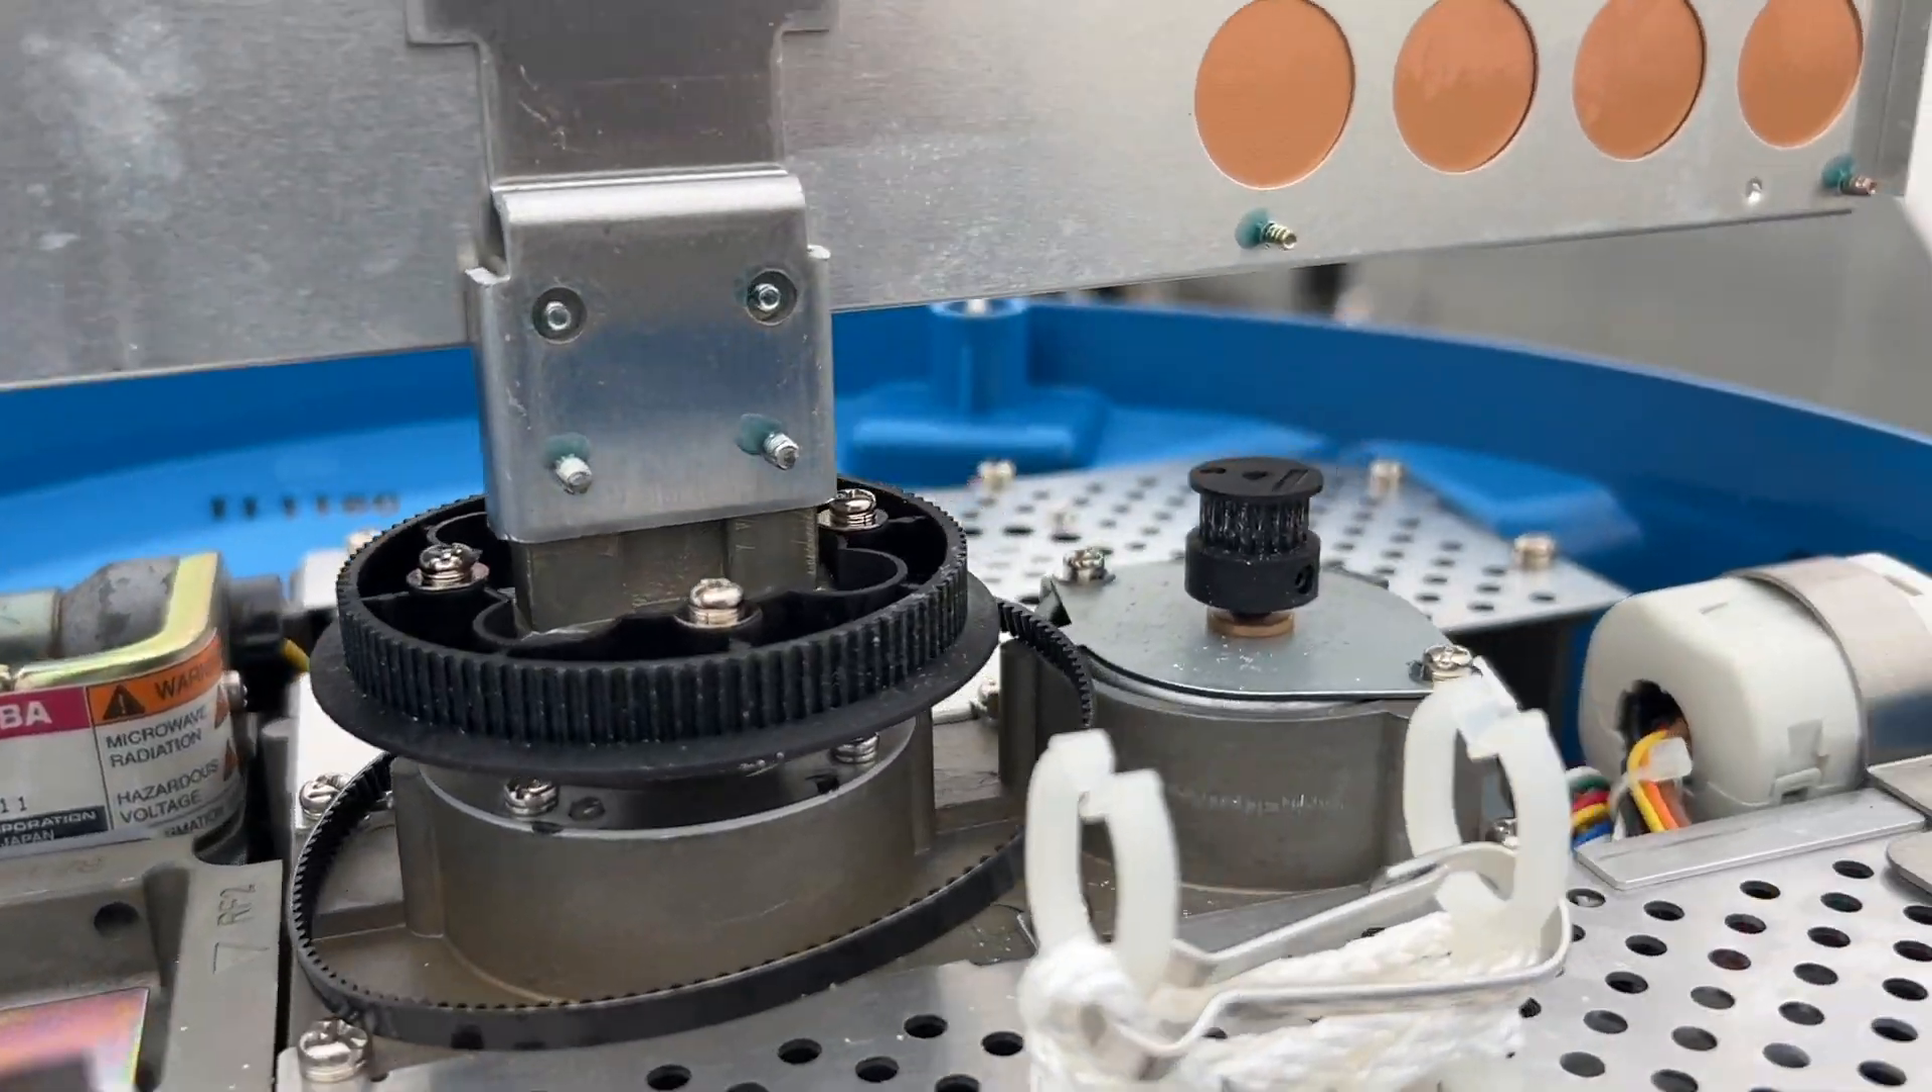All right well there's an obvious problem the belt is off.